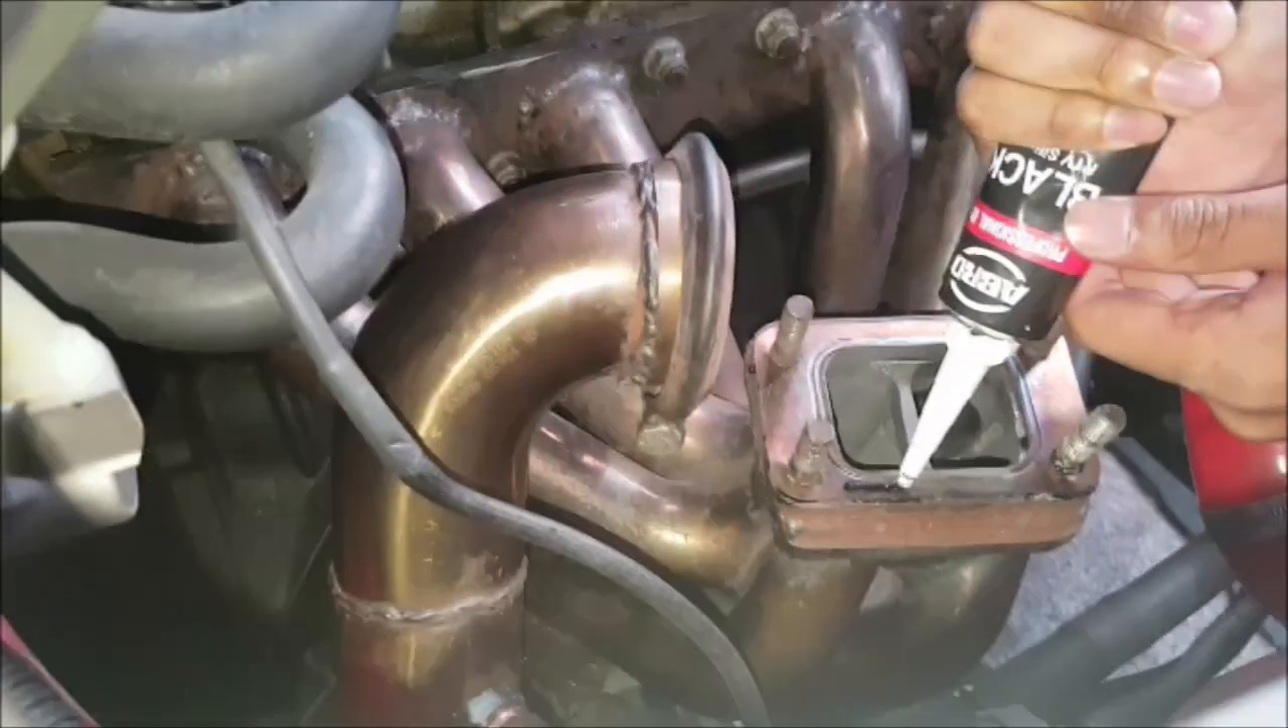Okay, so the manifold is bolted on to the engine.